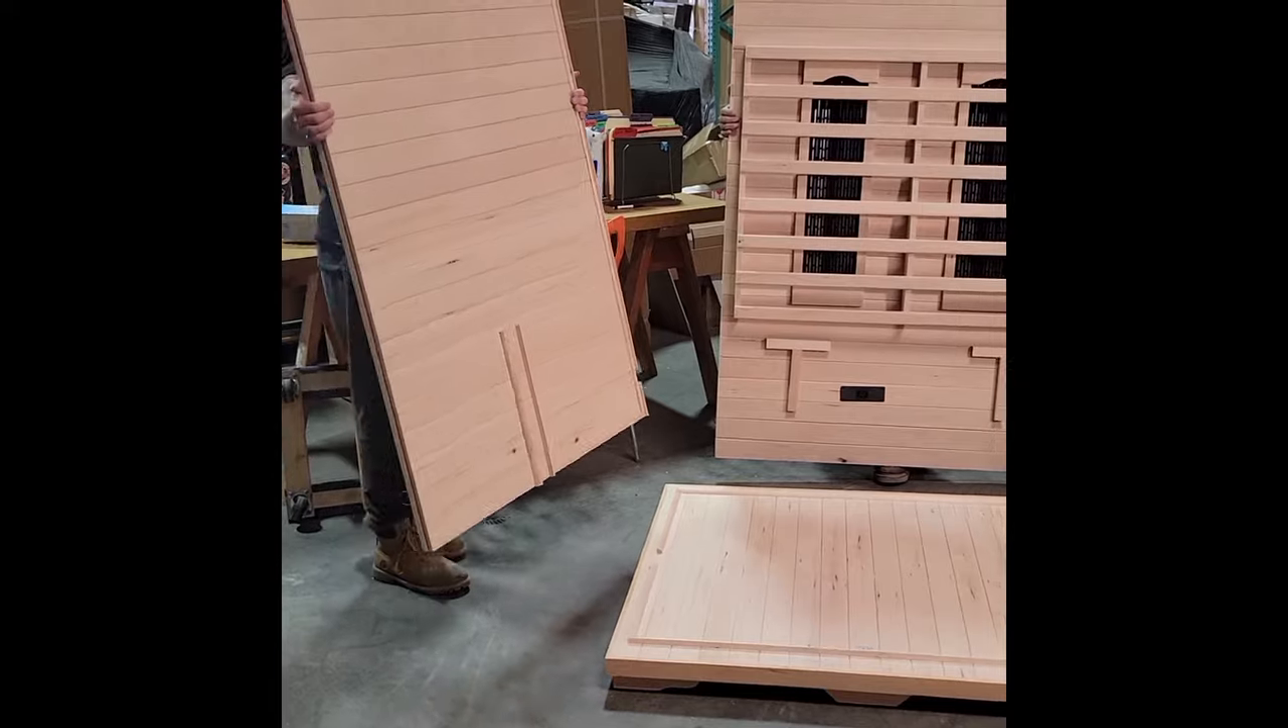As you can see here, what we've got down is the pedestal base.